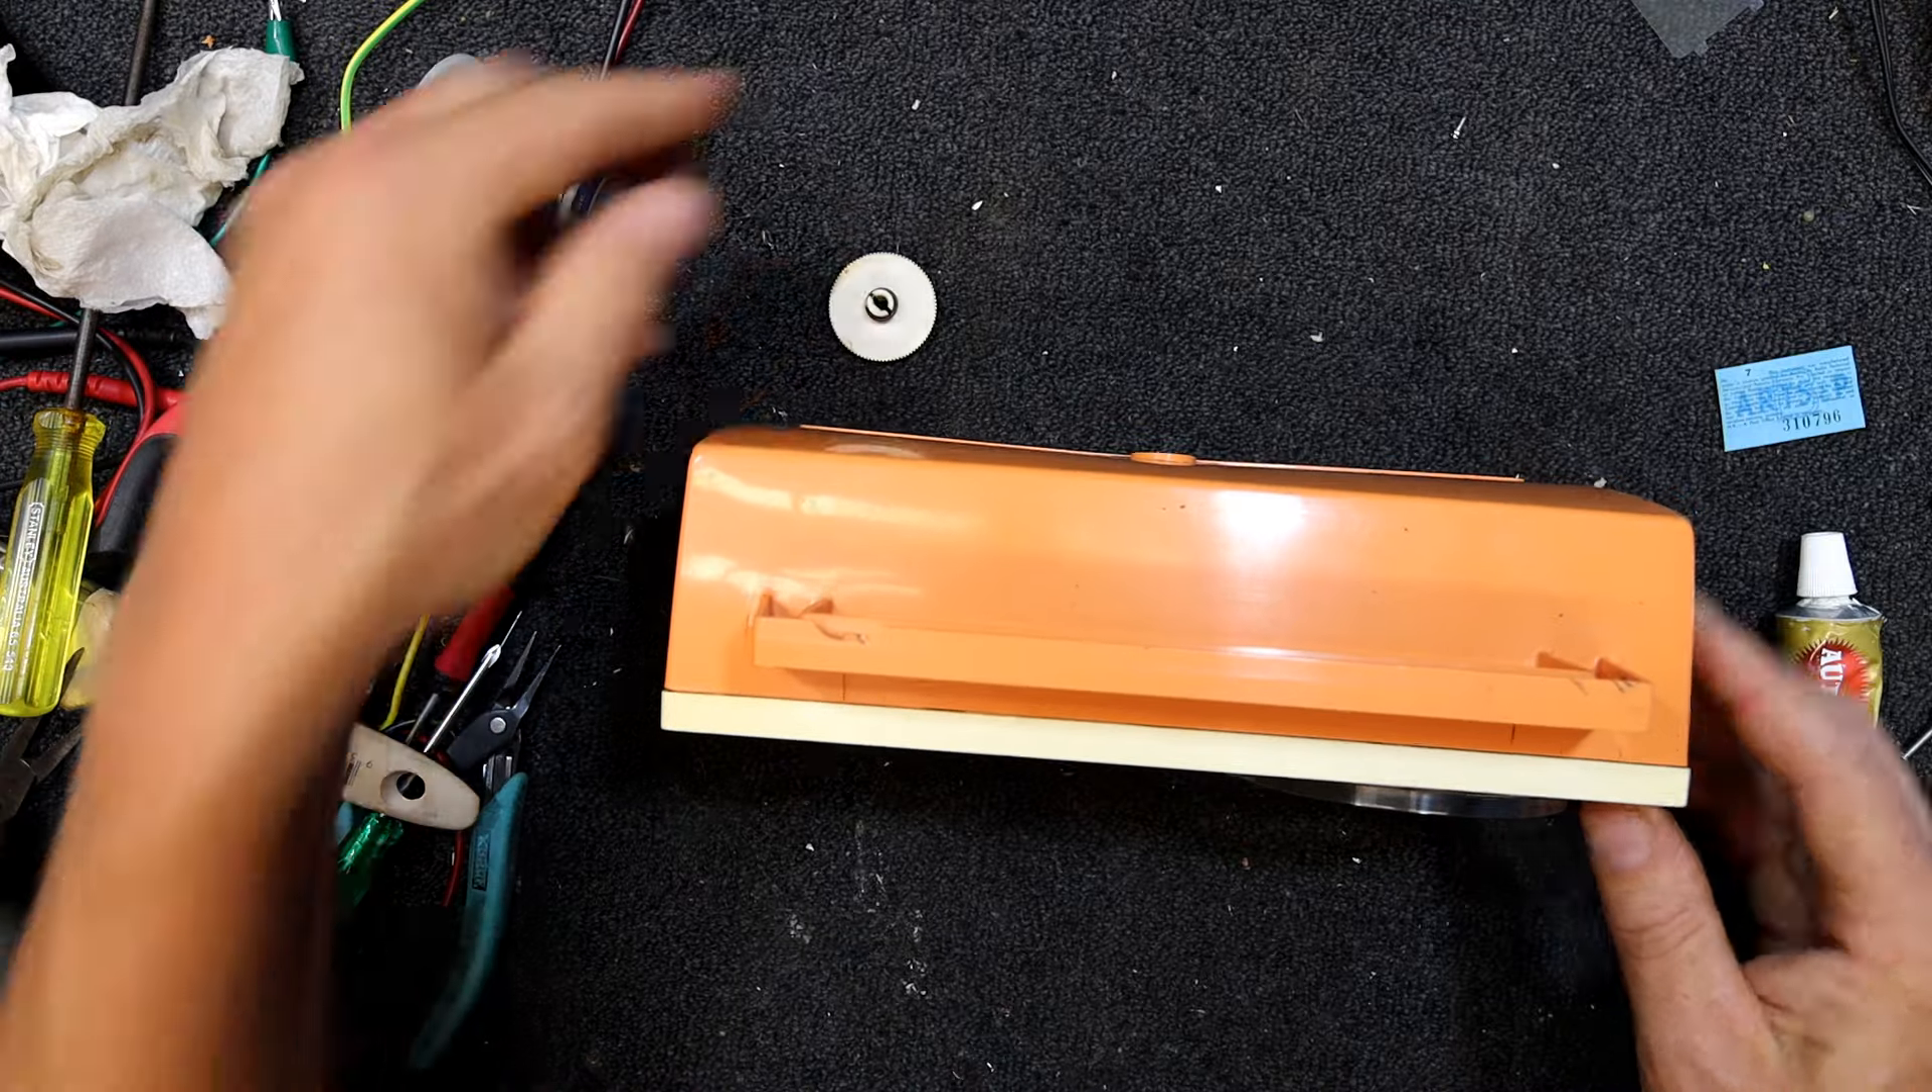Oh I didn't put the volume knob back on did I.